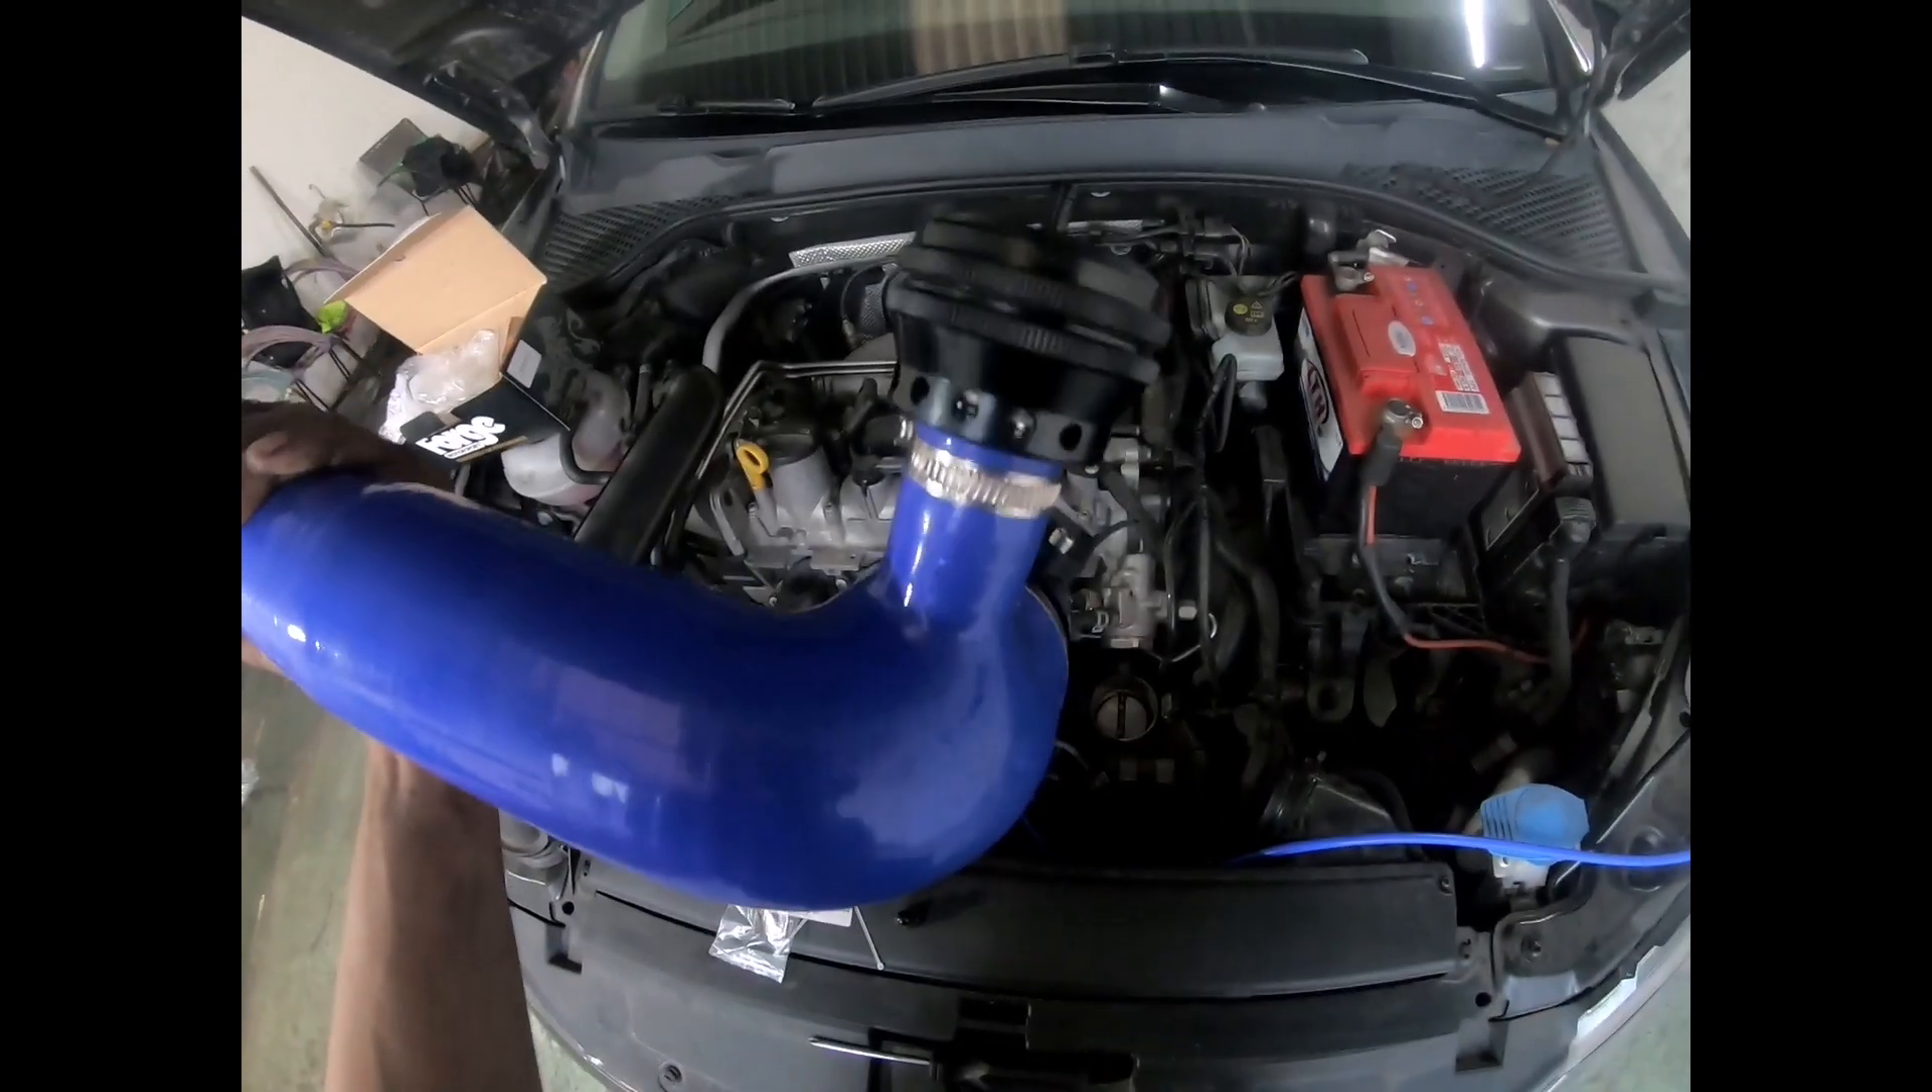Aquí tenemos la válvula ya instalada con su abrazadera.